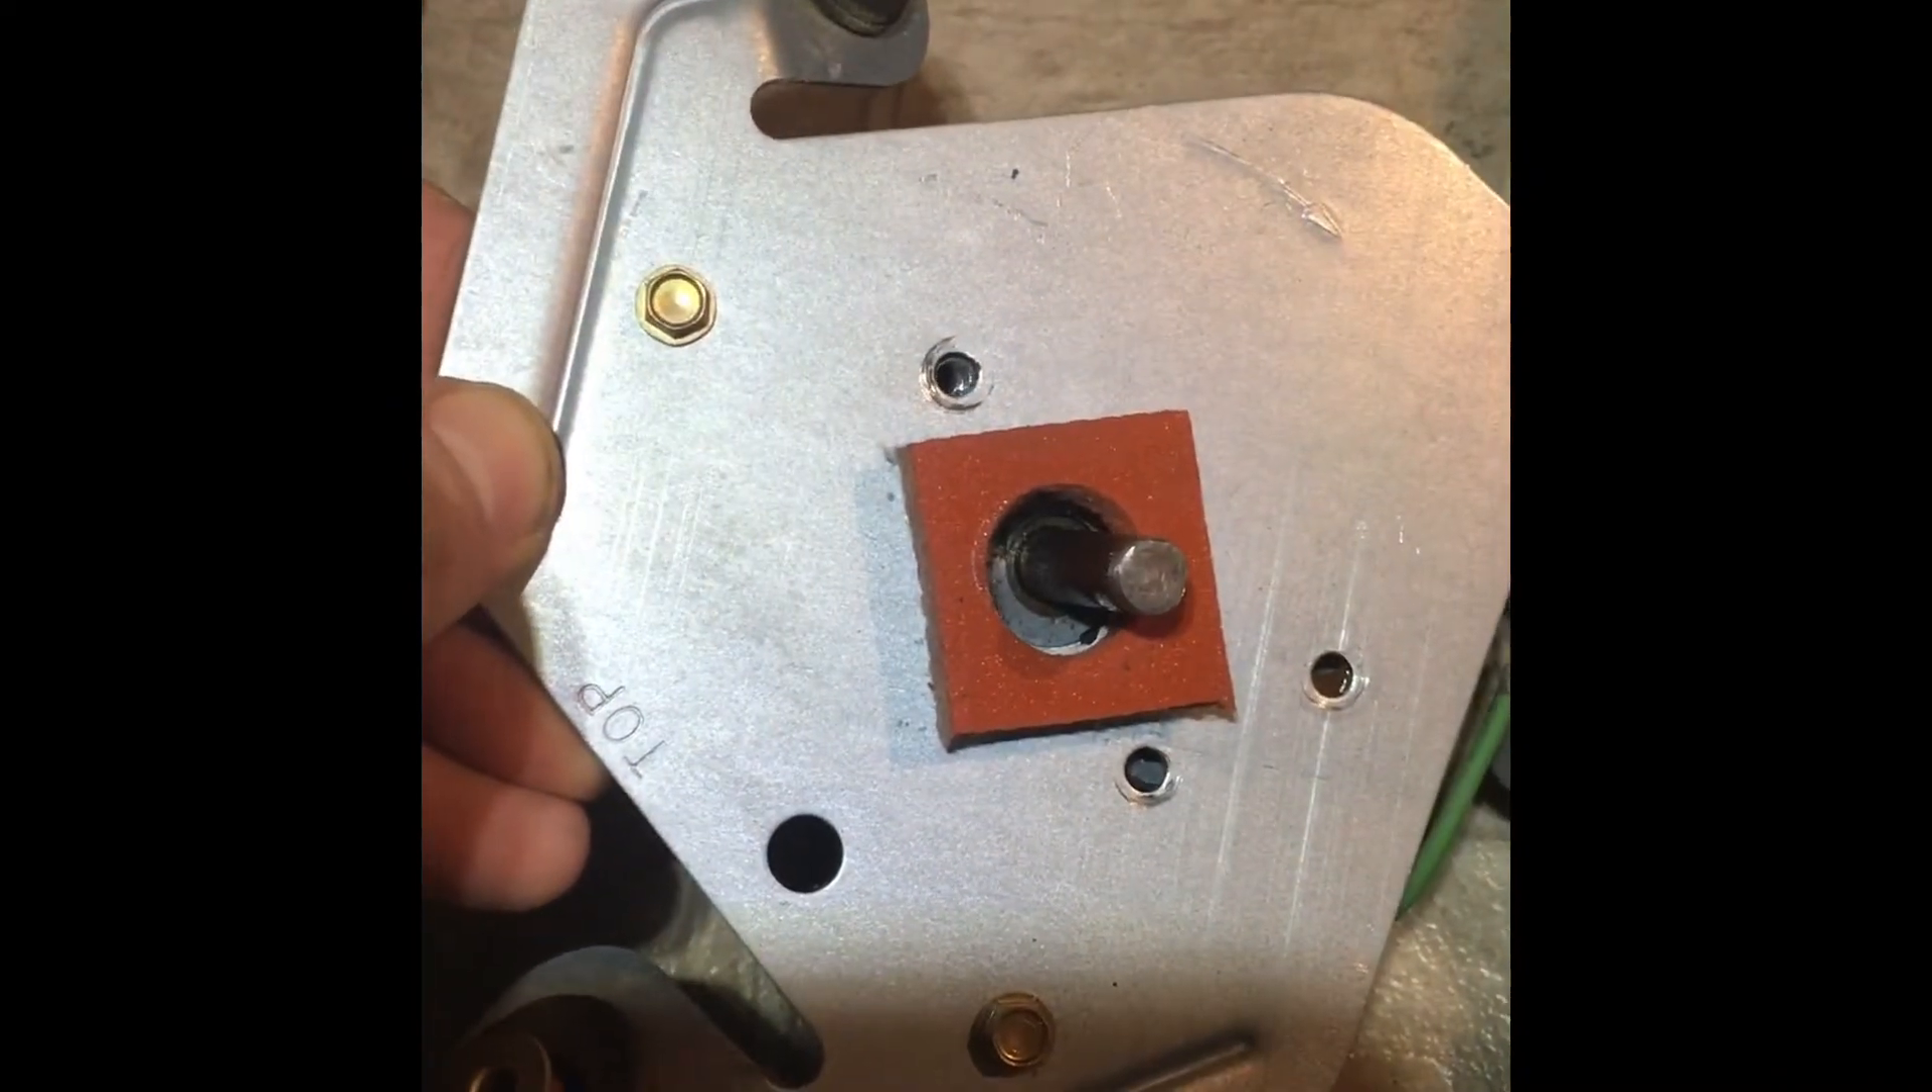And as you see here, took the three bolts out.